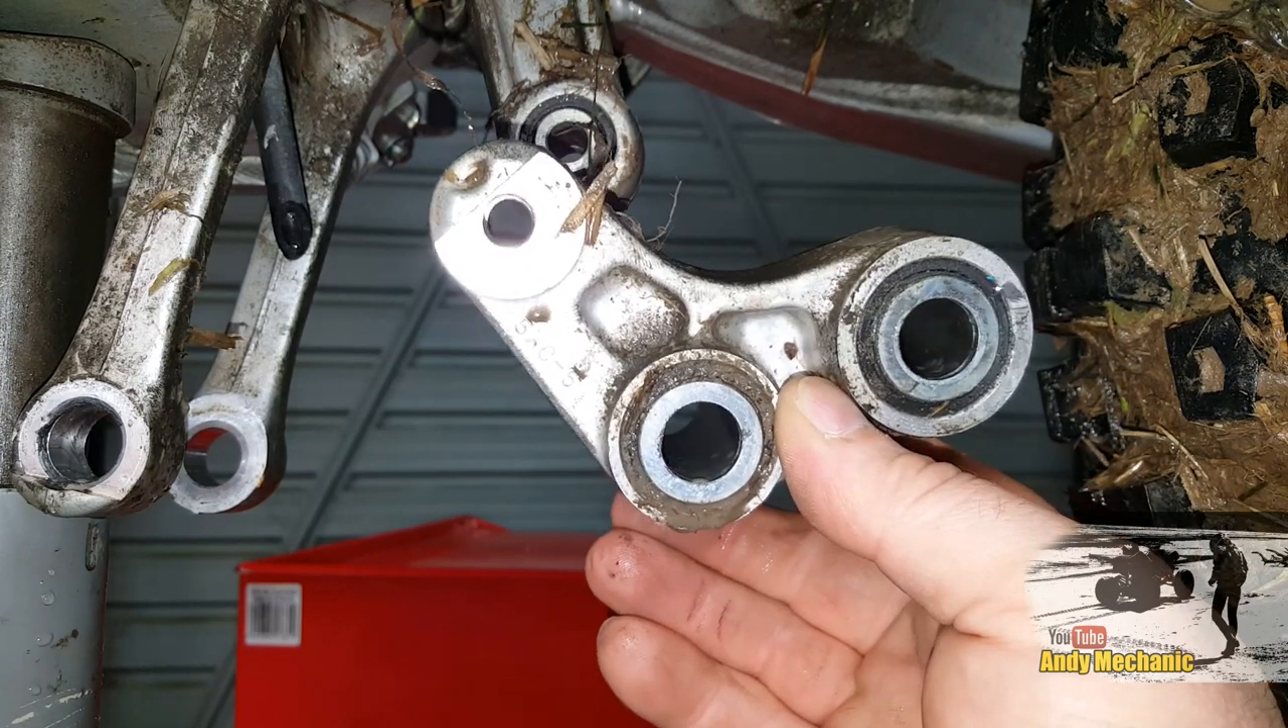Okay, so that's the old stock unit removed.